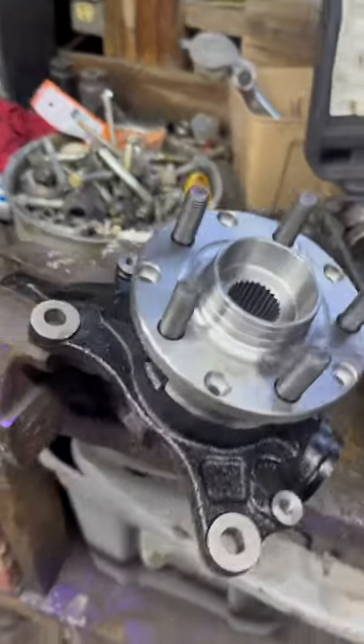I hate using this kit from O 'Reilly's, but it worked just good enough to press the new hub into the bearing and the bearing into the knuckle.